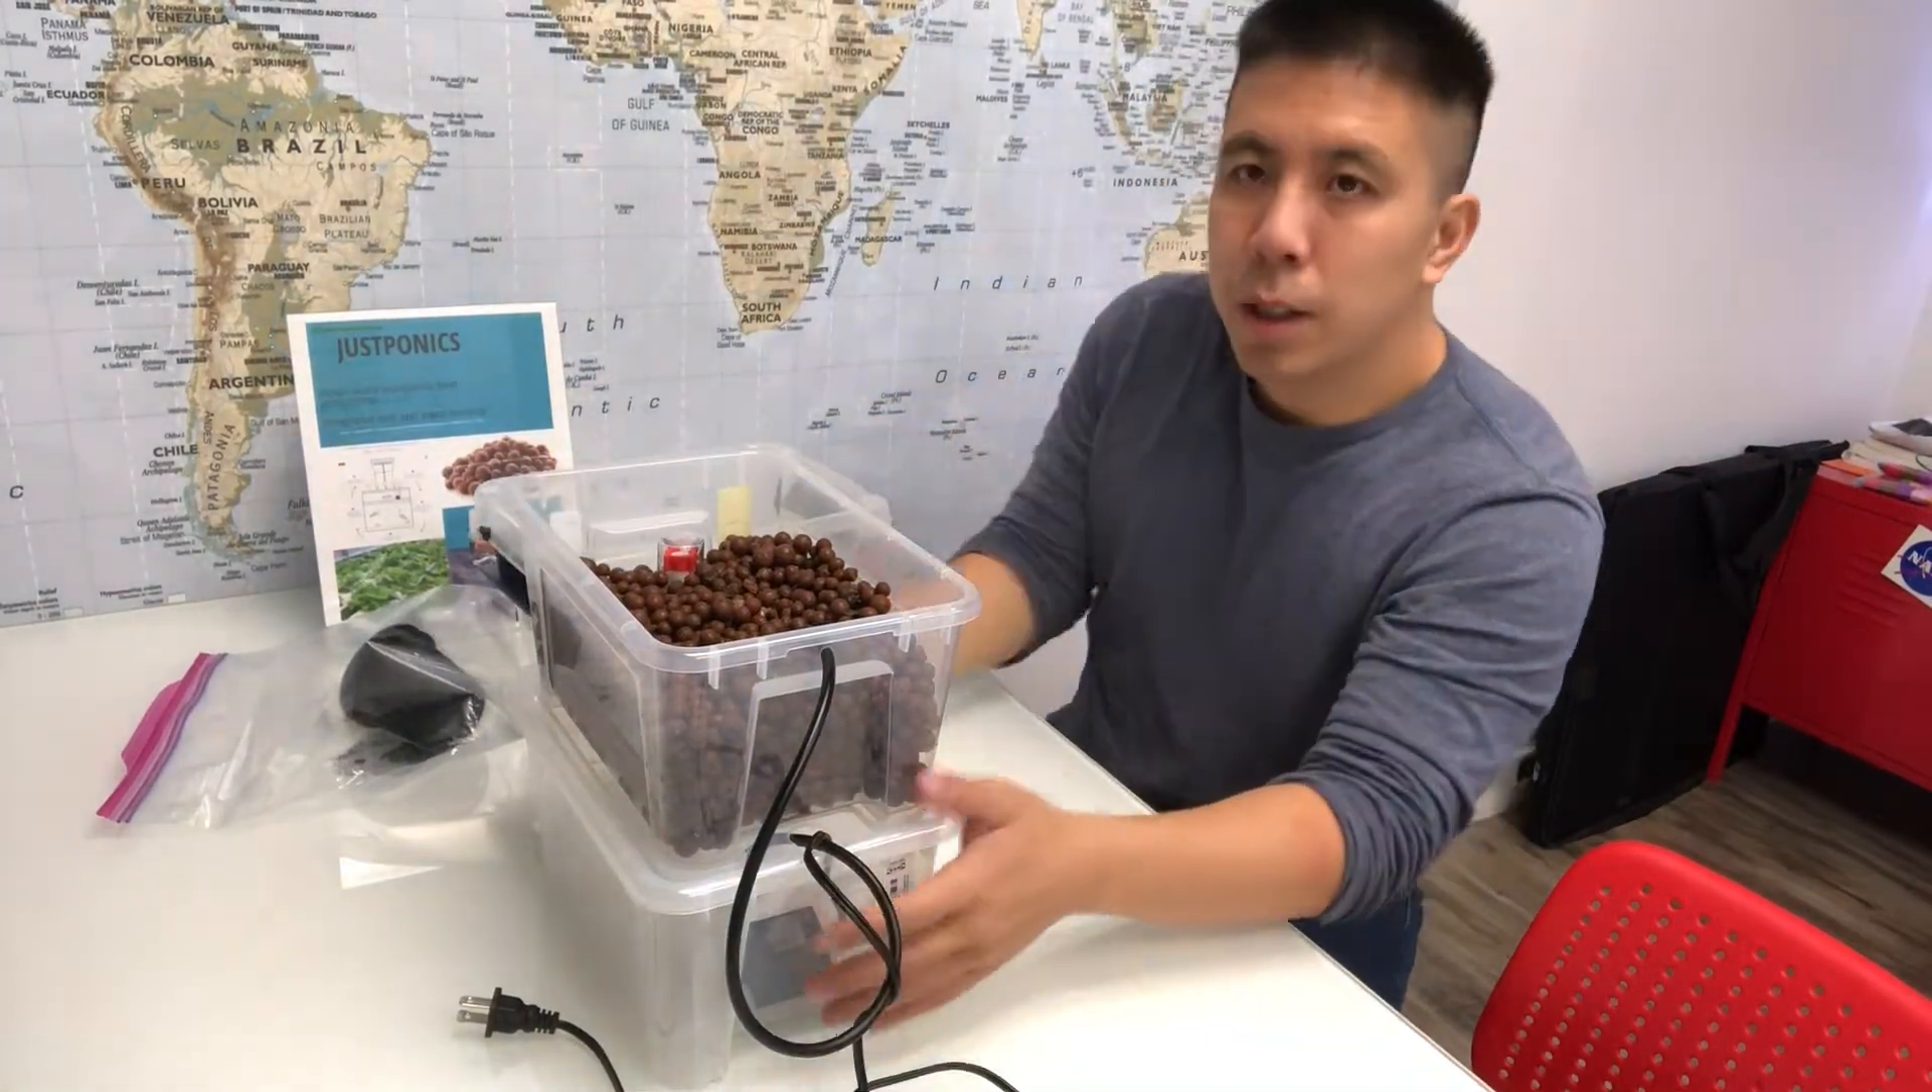Now you've got your hydrotone on the top. There's no water on the bottom yet.